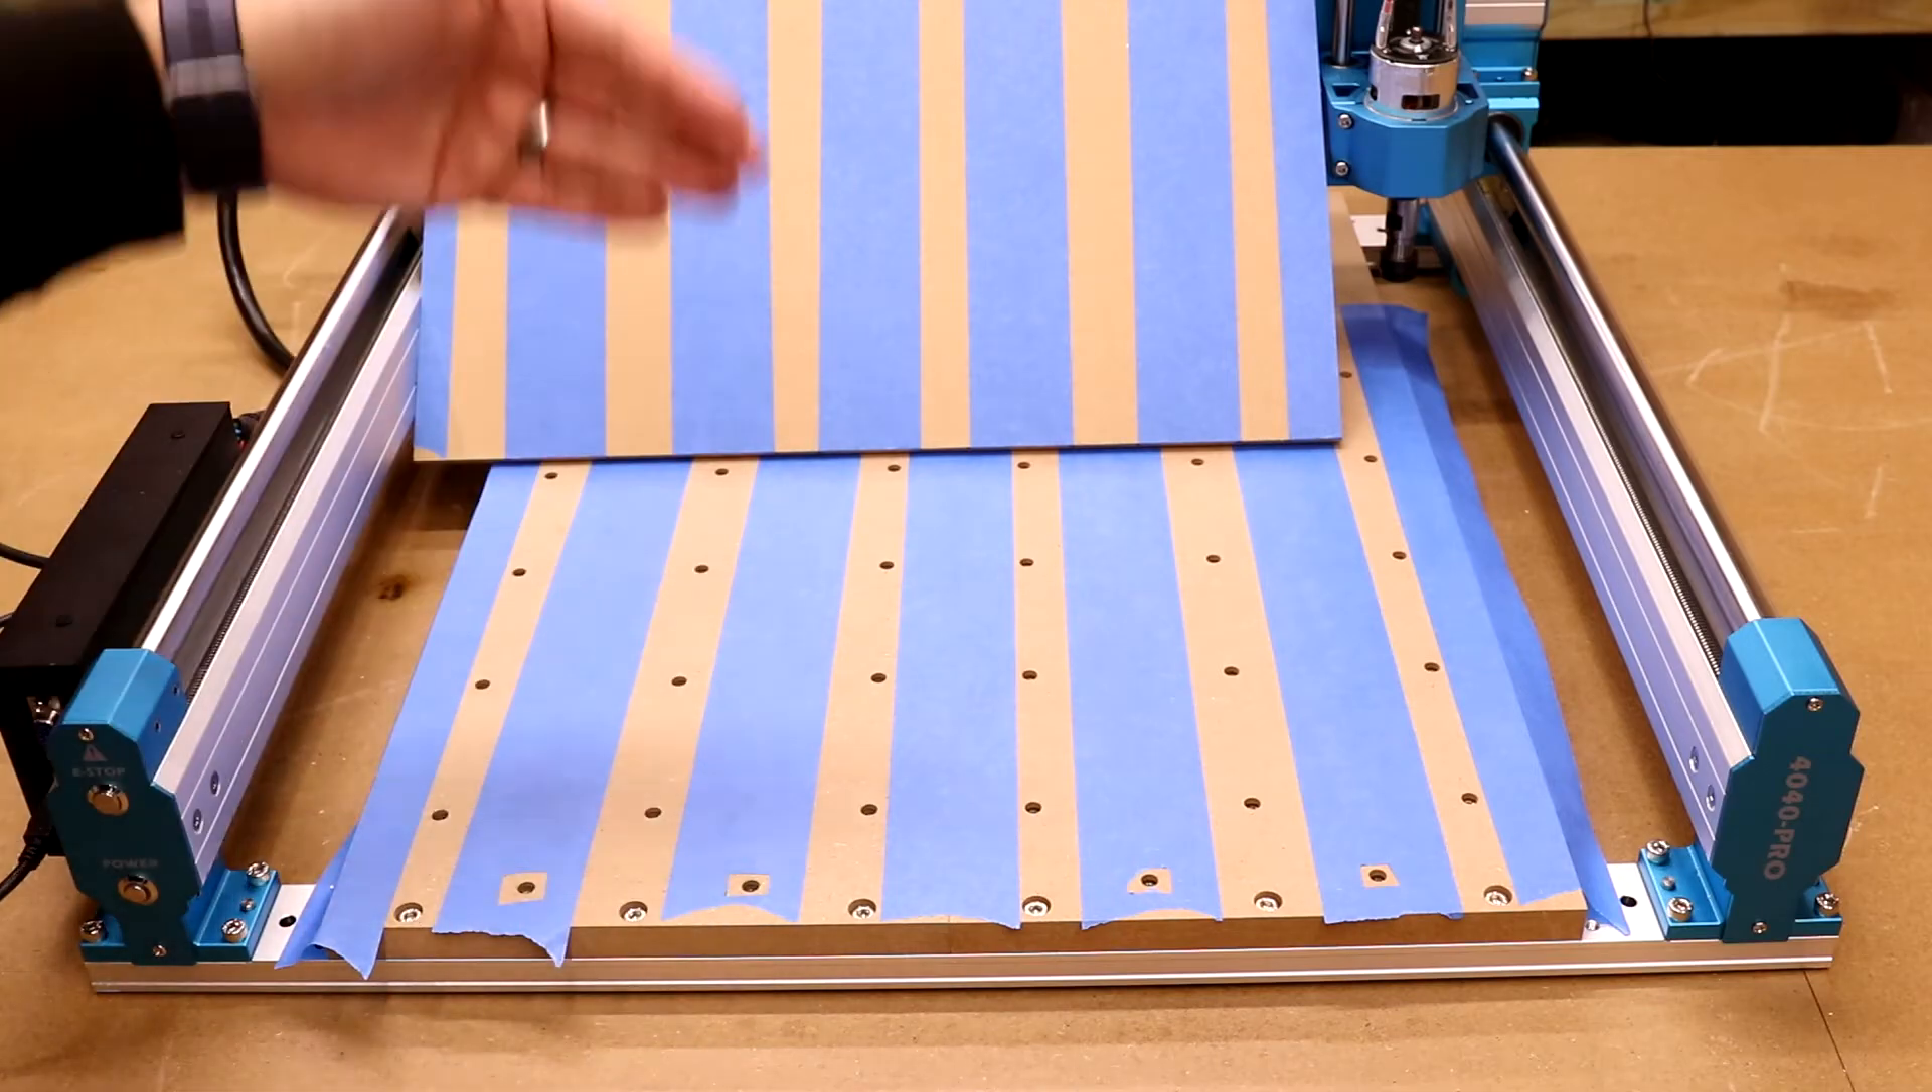So at this stage, you should have lots of blue tape on your bed and on the underneath side of your spoil board.